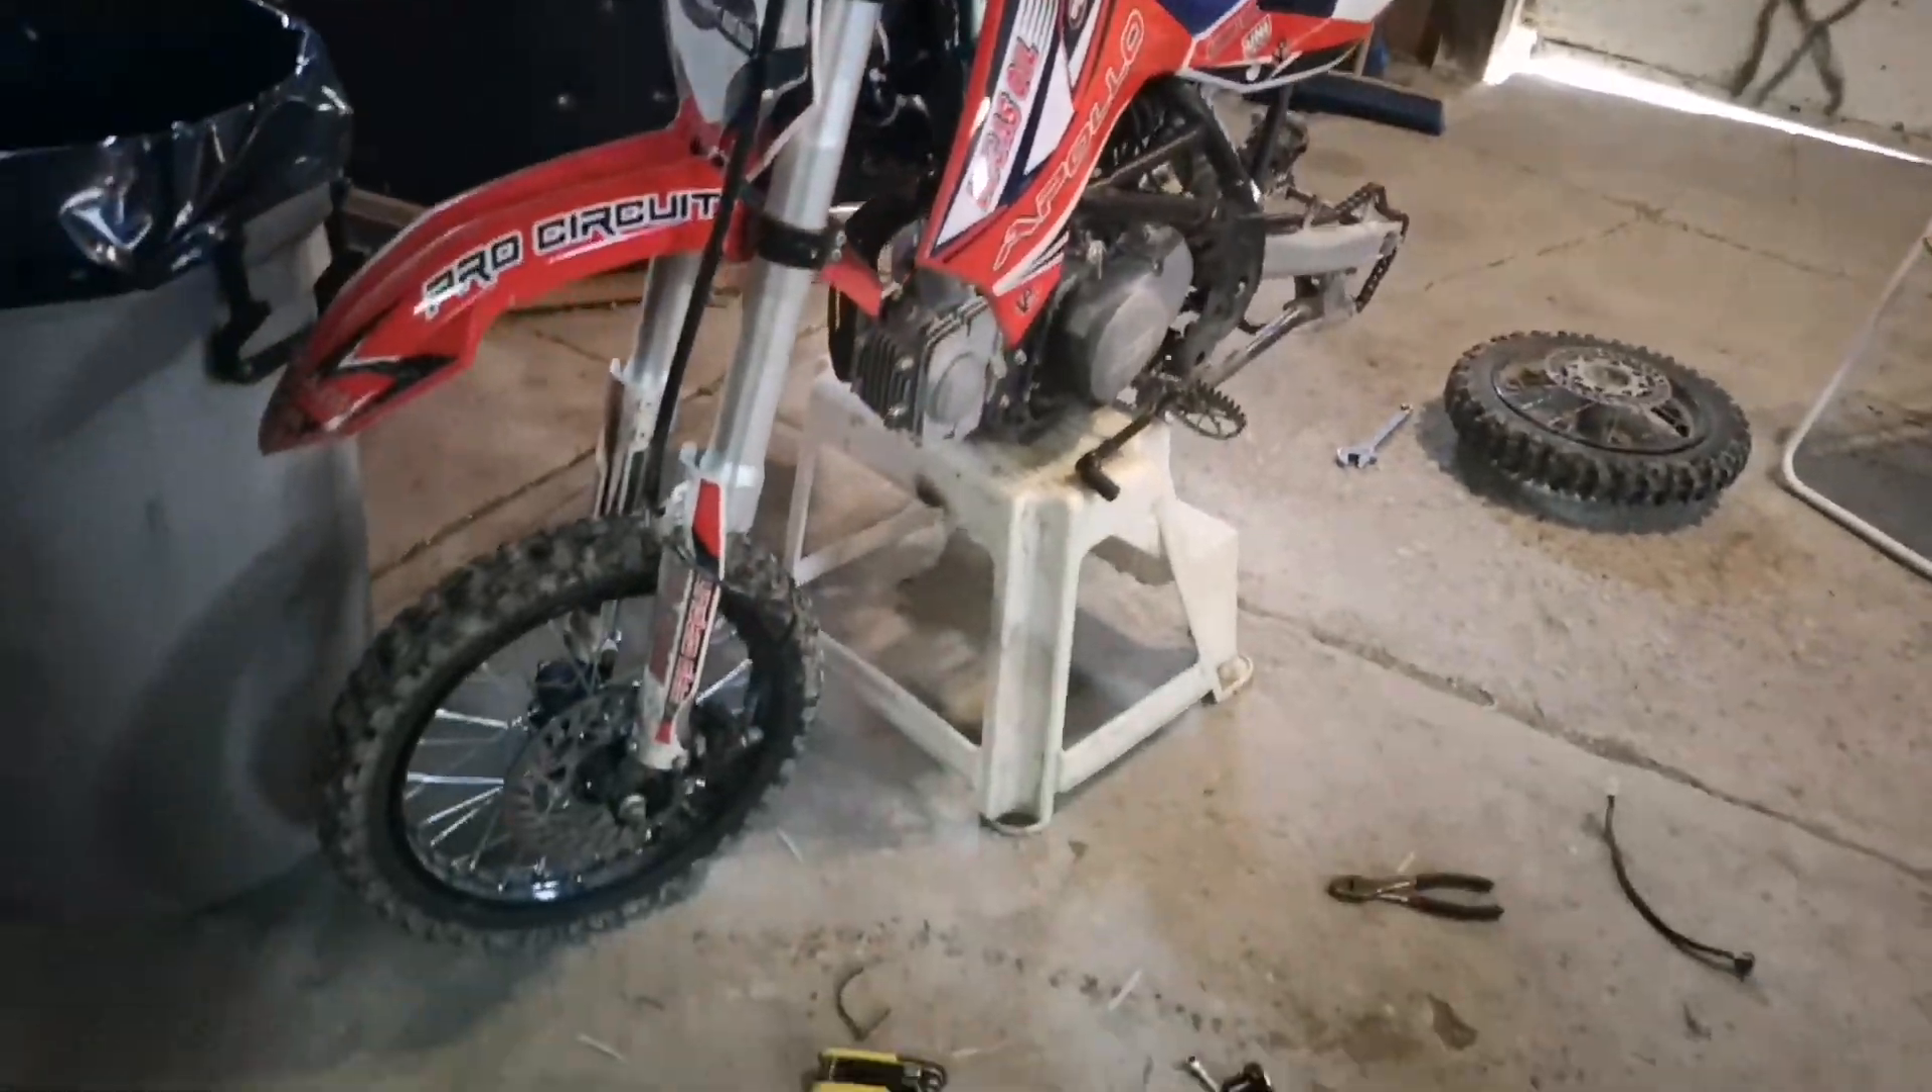So, we got the back tire off.